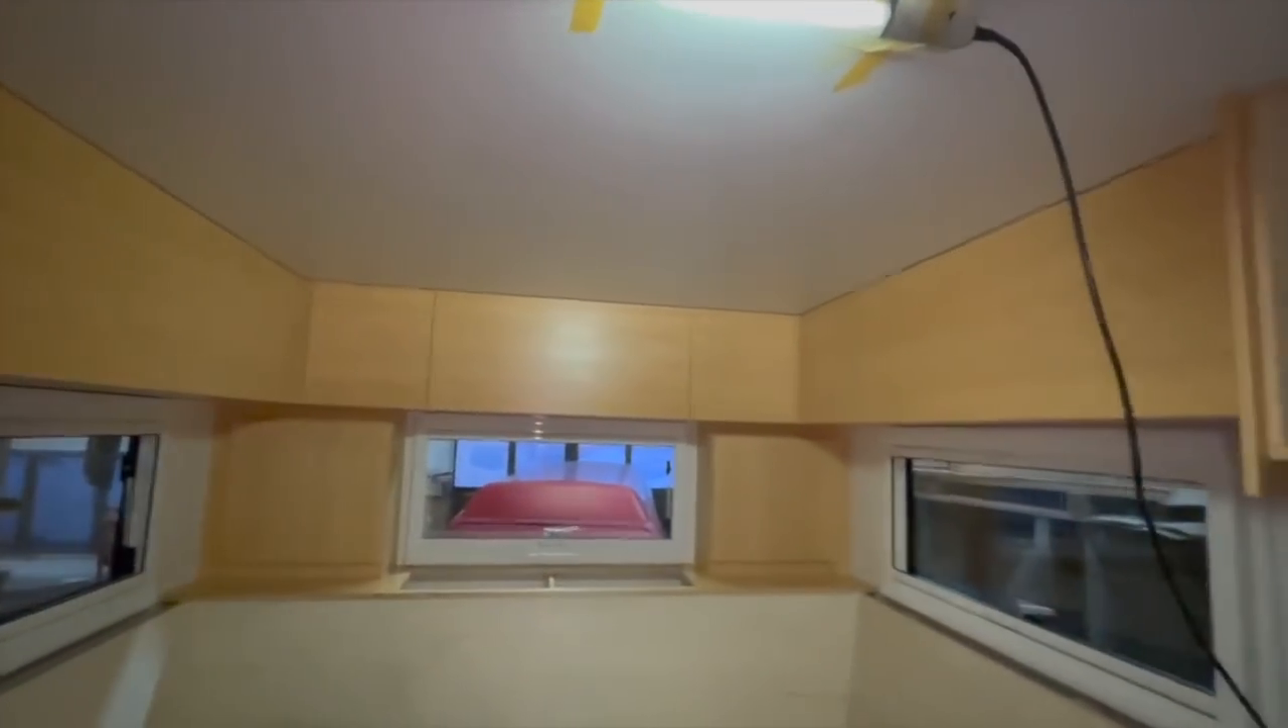Dann hier, die Oberschränke, sind jetzt auch endlich dran.